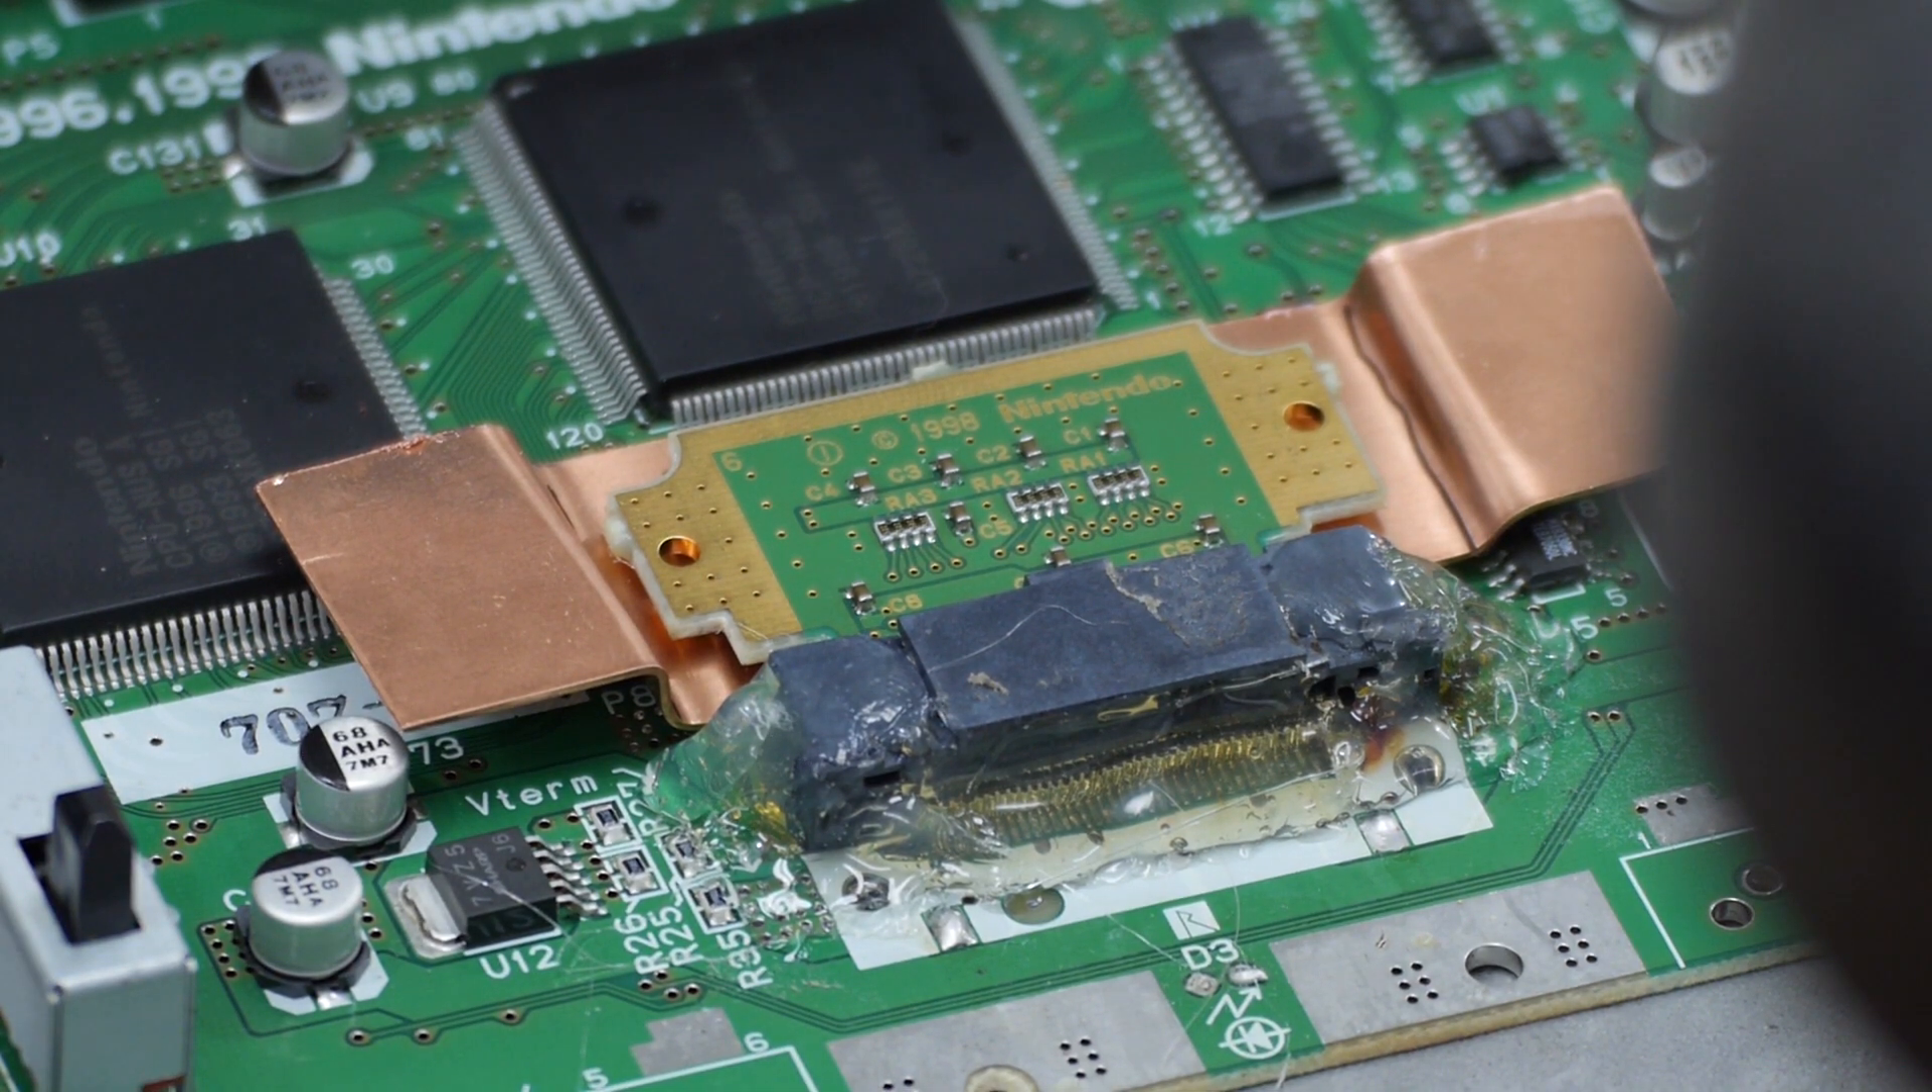So far we've flattened down the RAM so it takes up less space. We've added a heat sink to it.